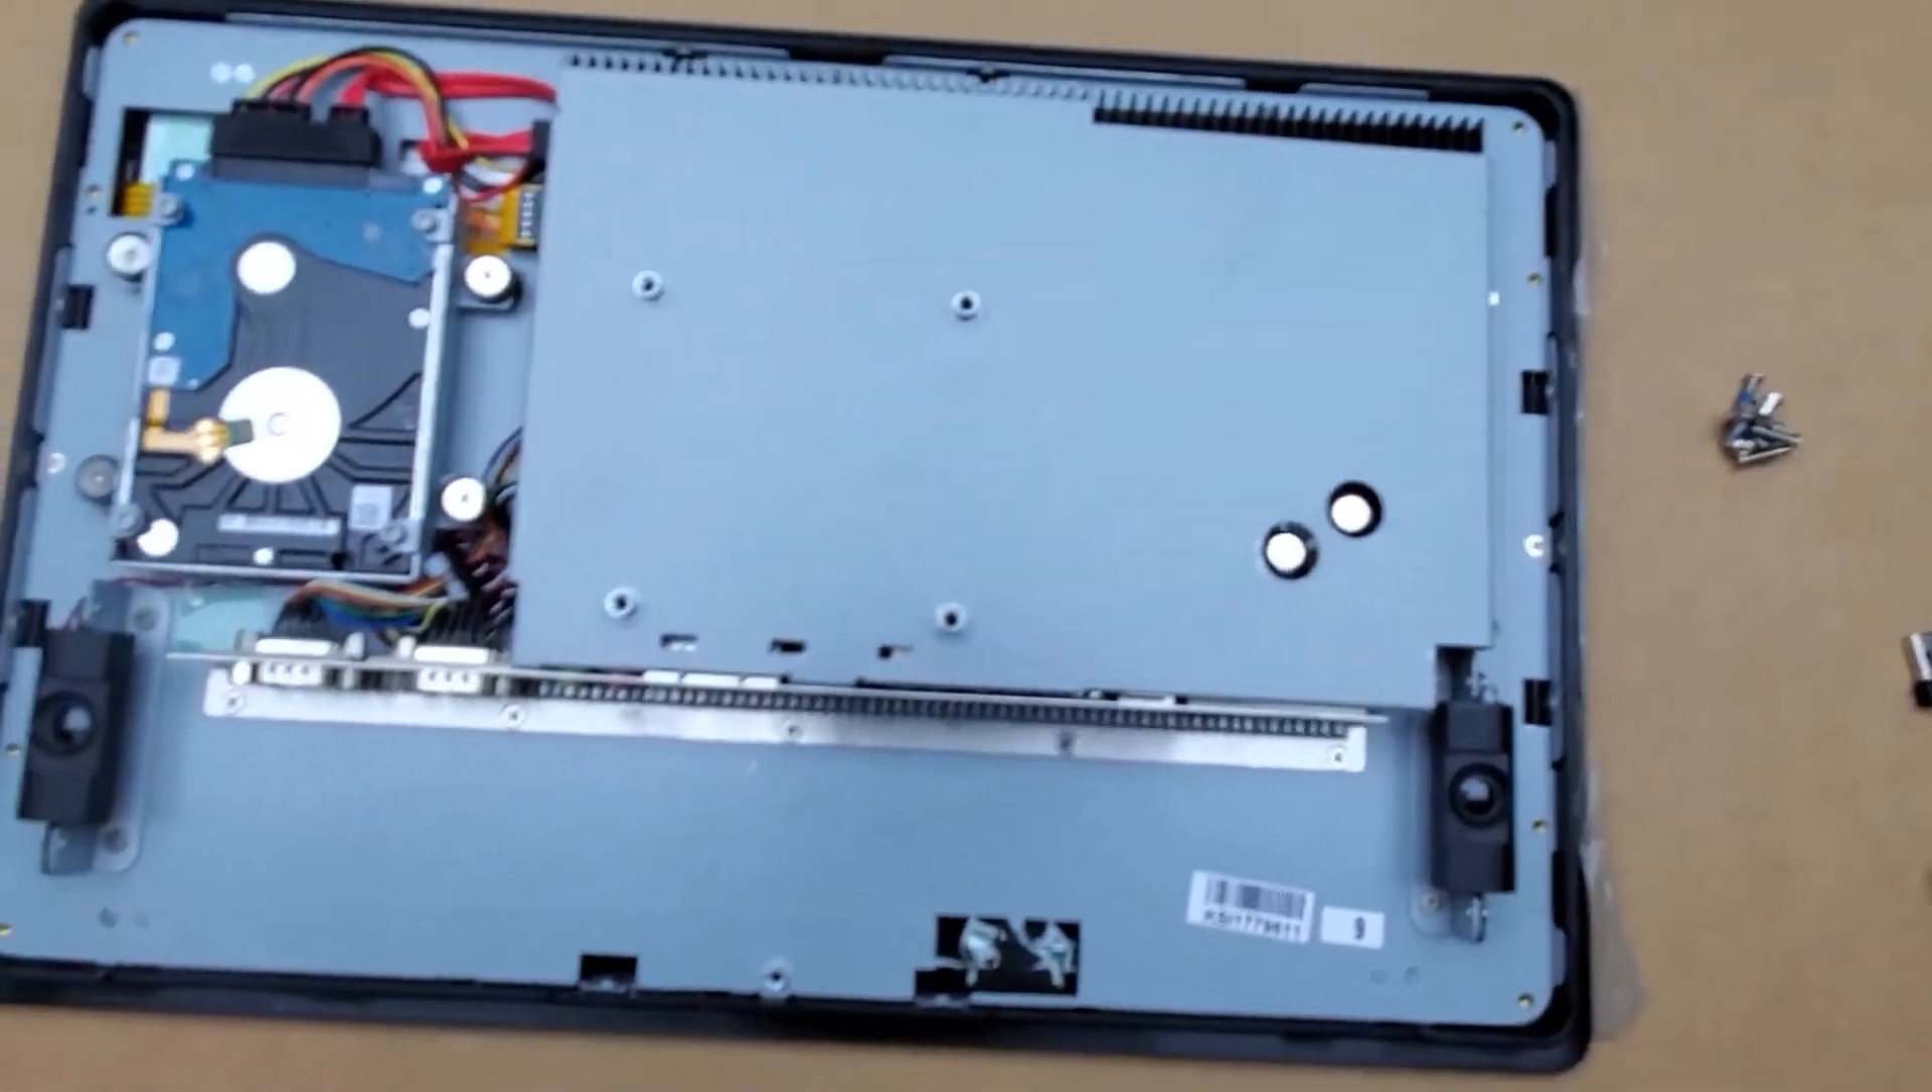All the screws are removed and the back cover lifts off to reveal some more shielding.